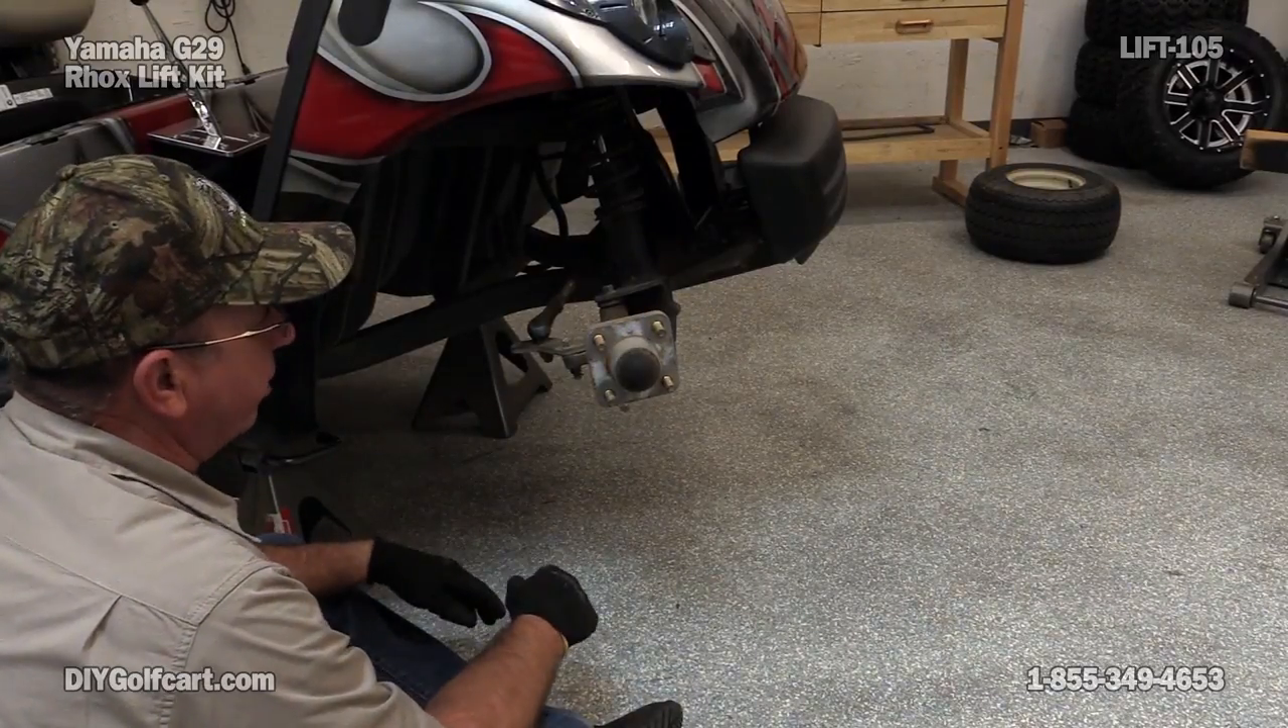Okay, now we've got the tire and everything out of the way.